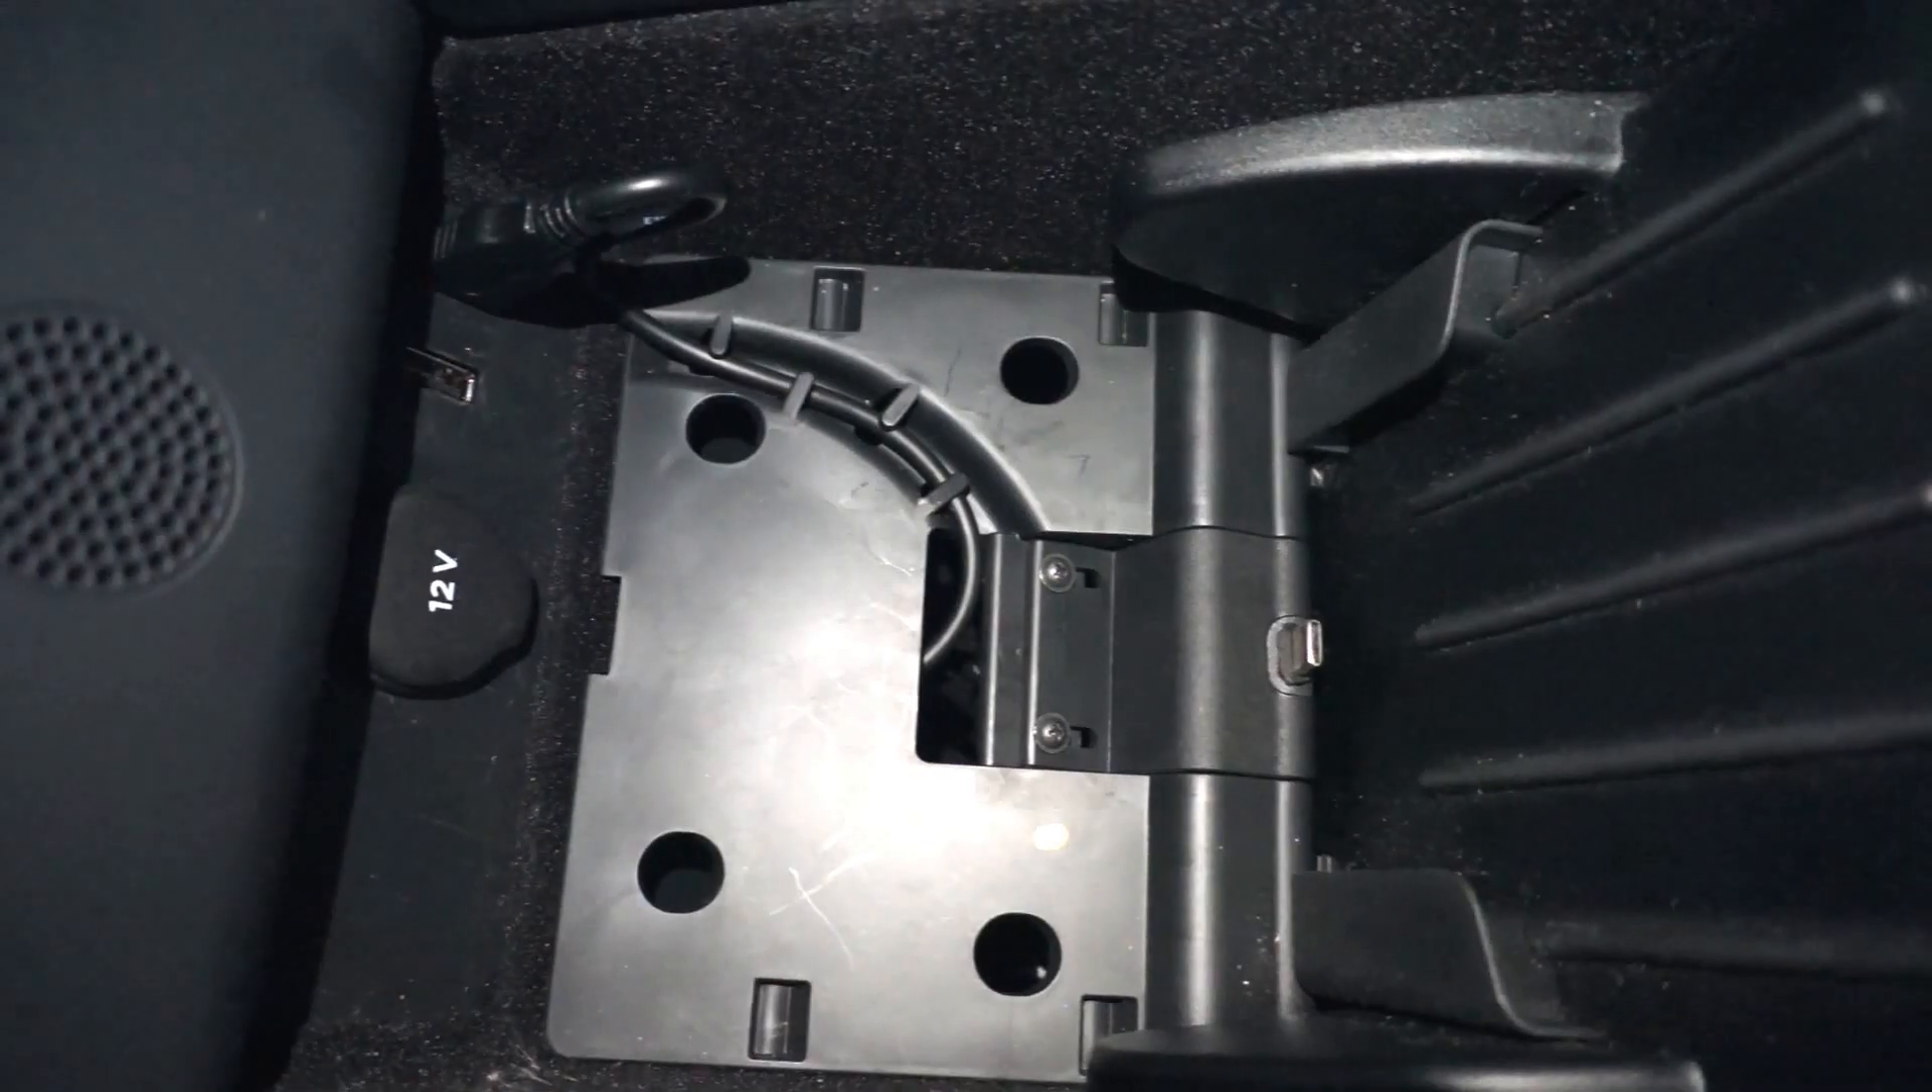Okay, so I've got the USB cable underneath those little tabs.